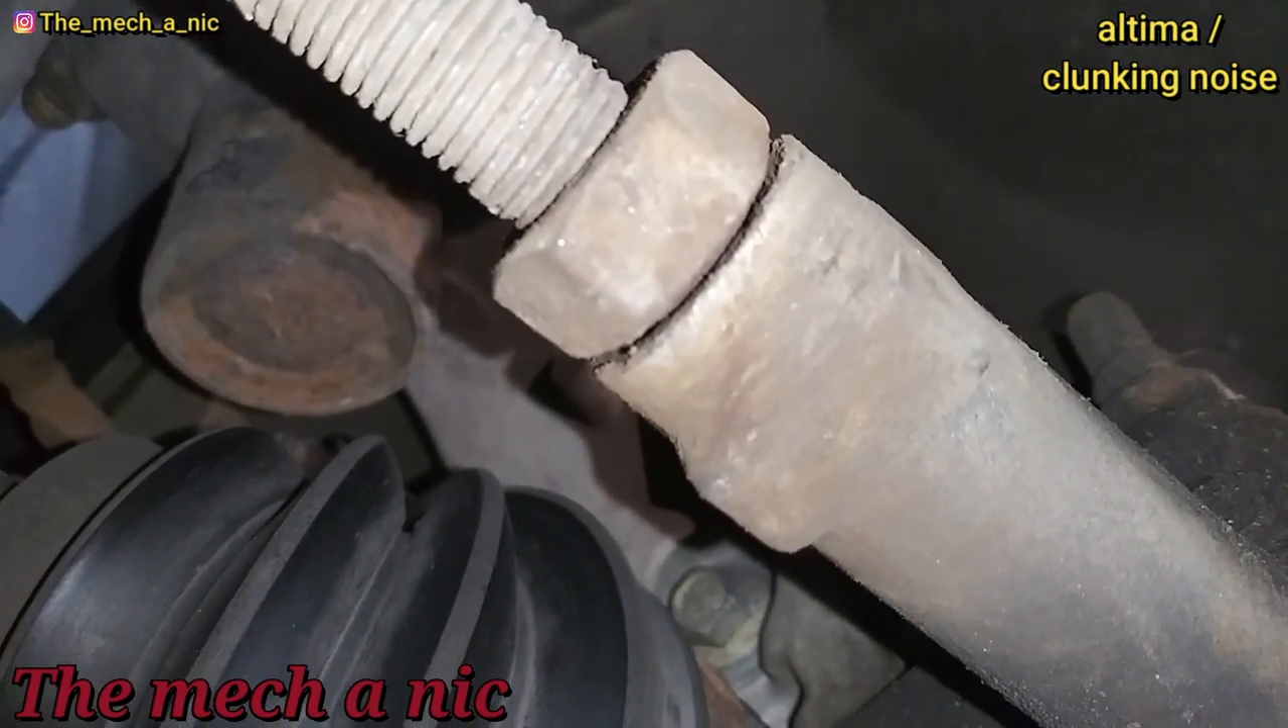I noticed that the jam nut for the outer tie rod on the right side of the car is not tight you can see the gap right there.